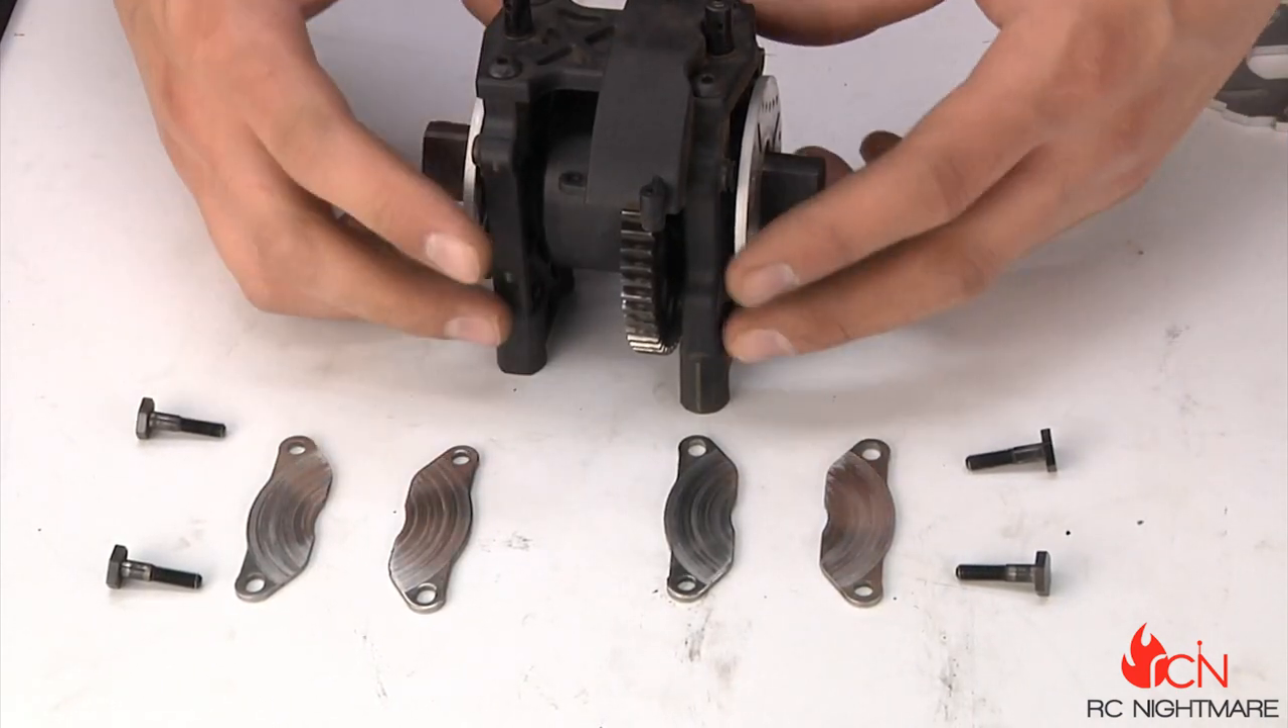Okay I've removed my brake pad pins and pads and now we can just slide the old rotors off.